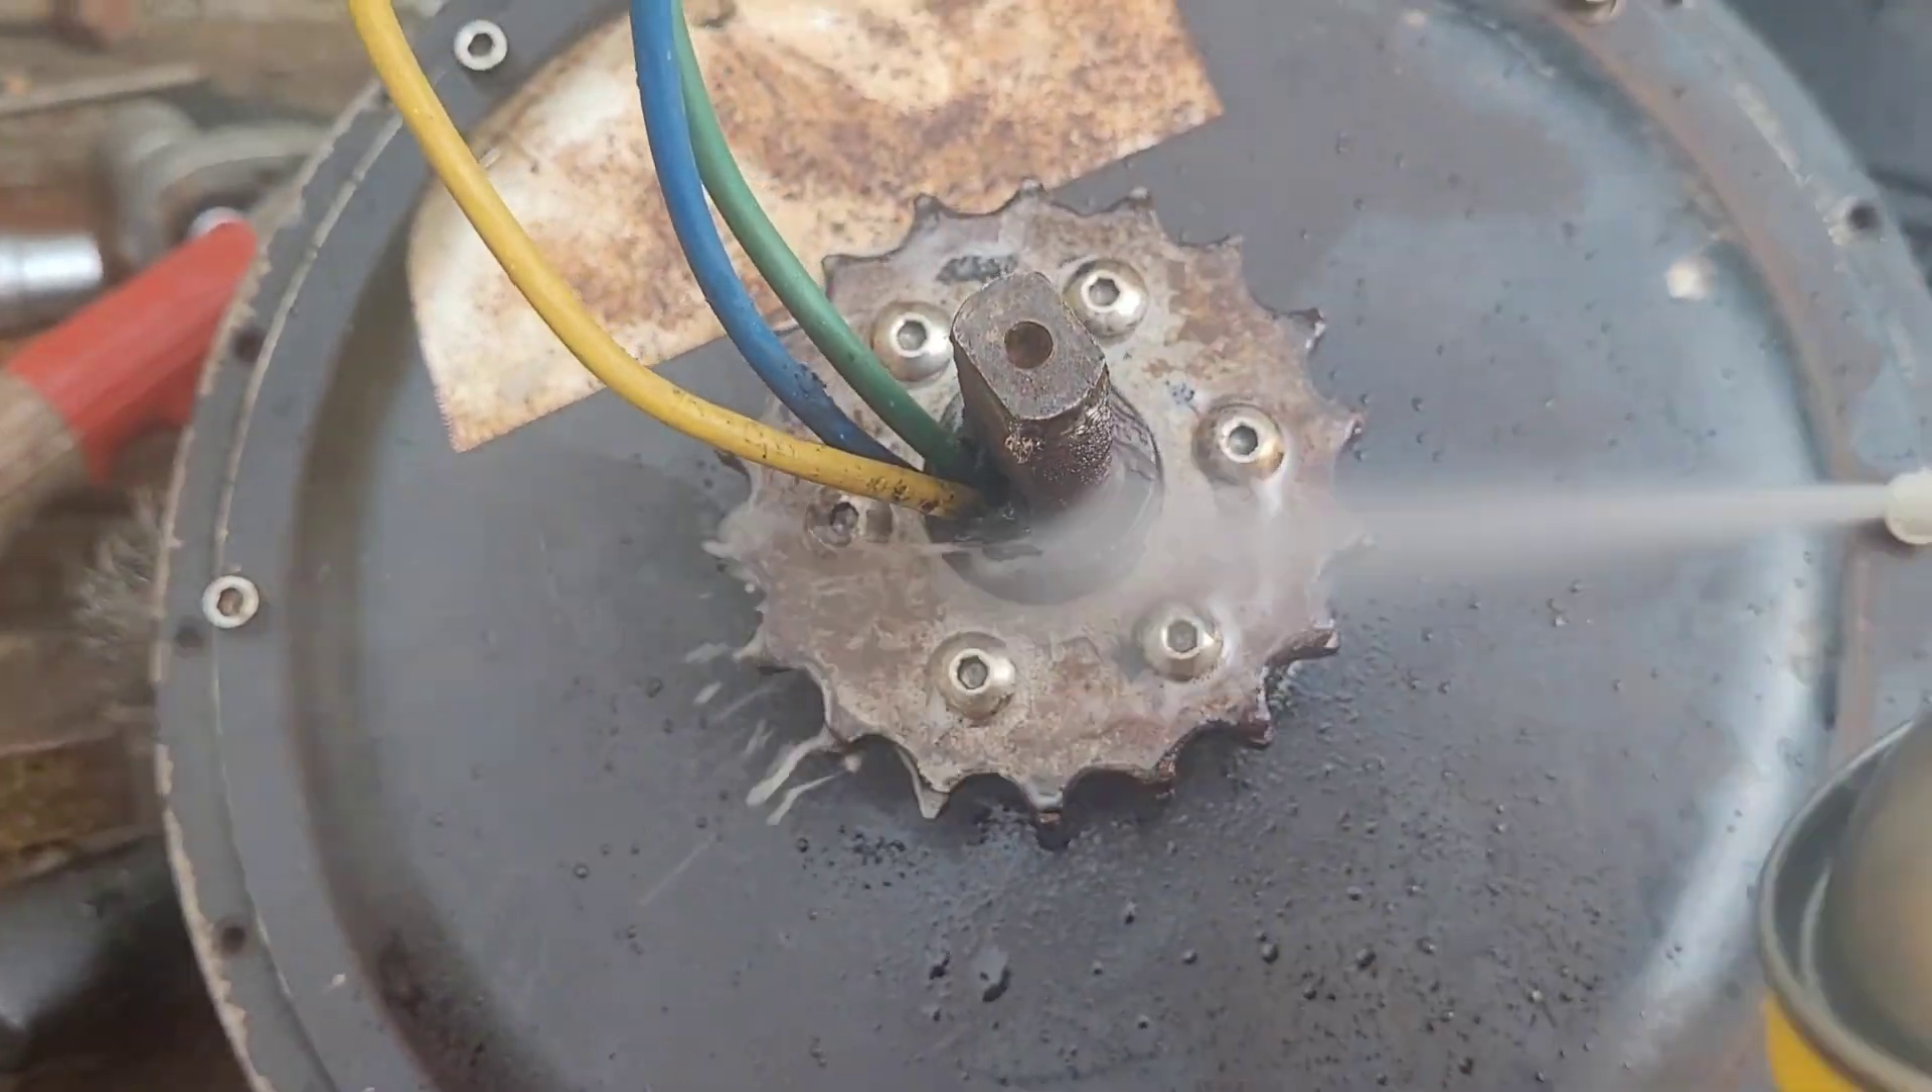So here's the three kilowatt motor with the 18 tooth gear on.